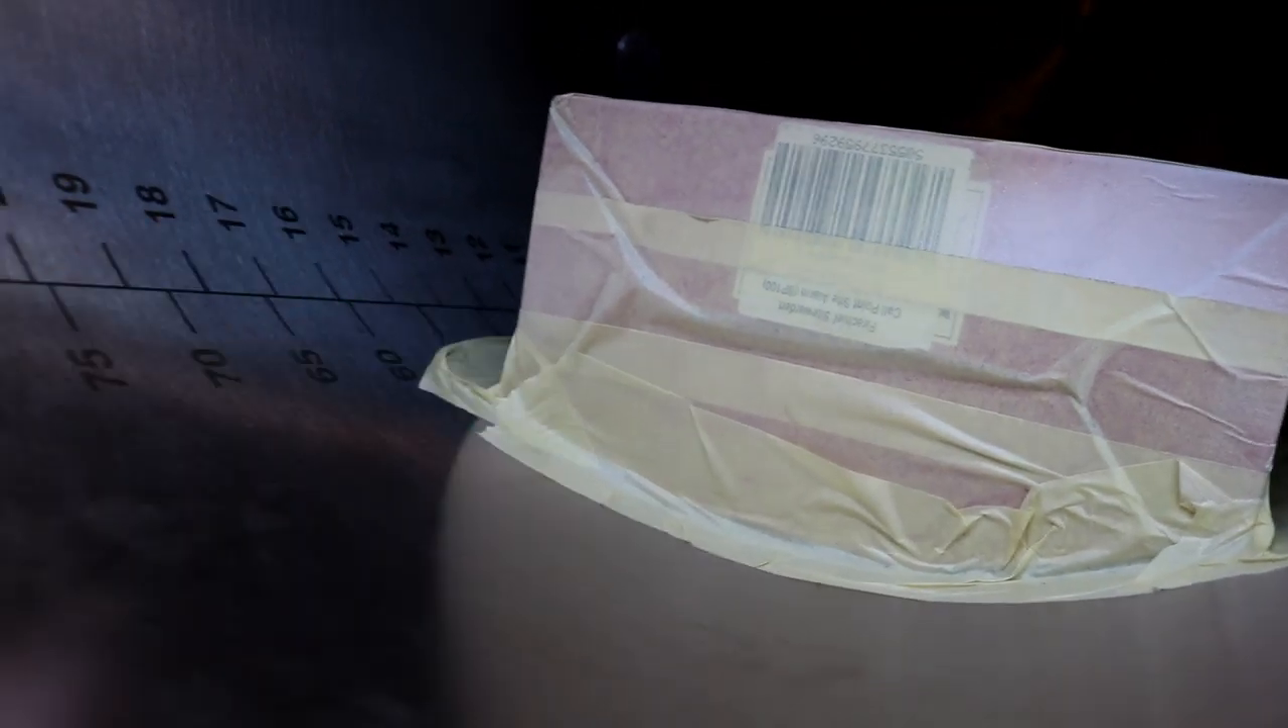On the inside I've installed a box which is taped to the side of the tank.